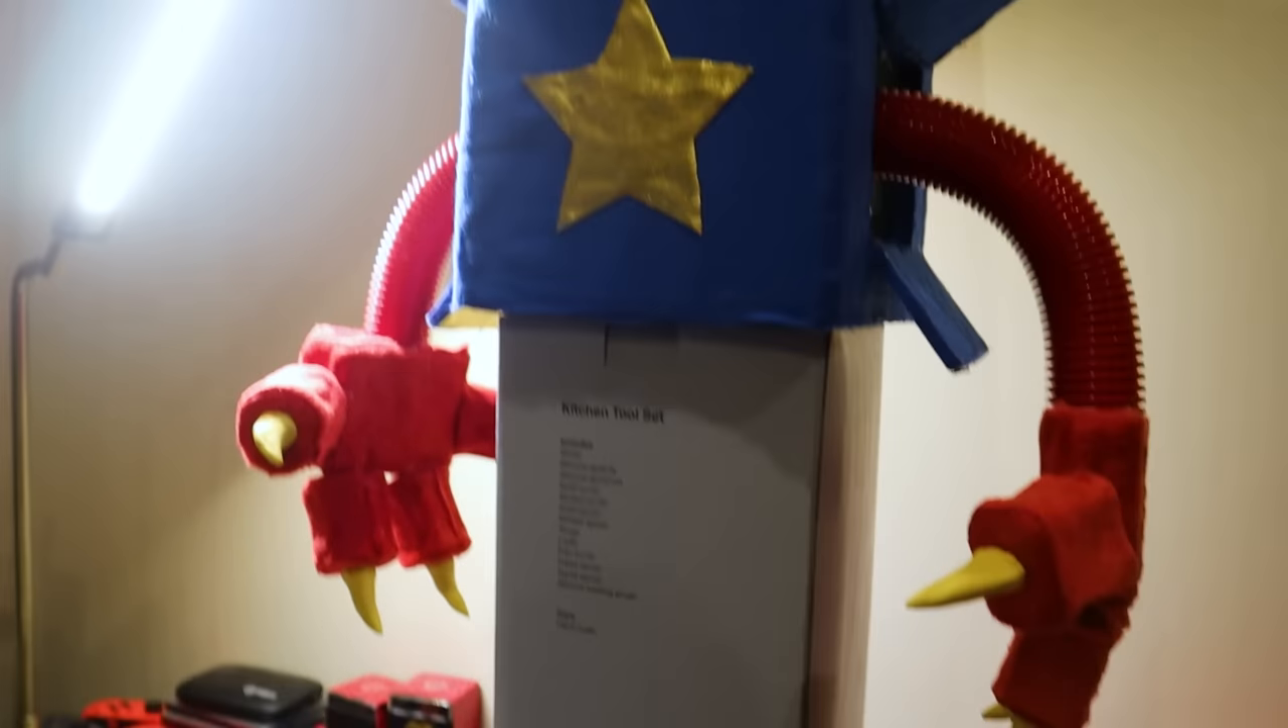Both of the hands are attached along with the arms and it looks pretty good.